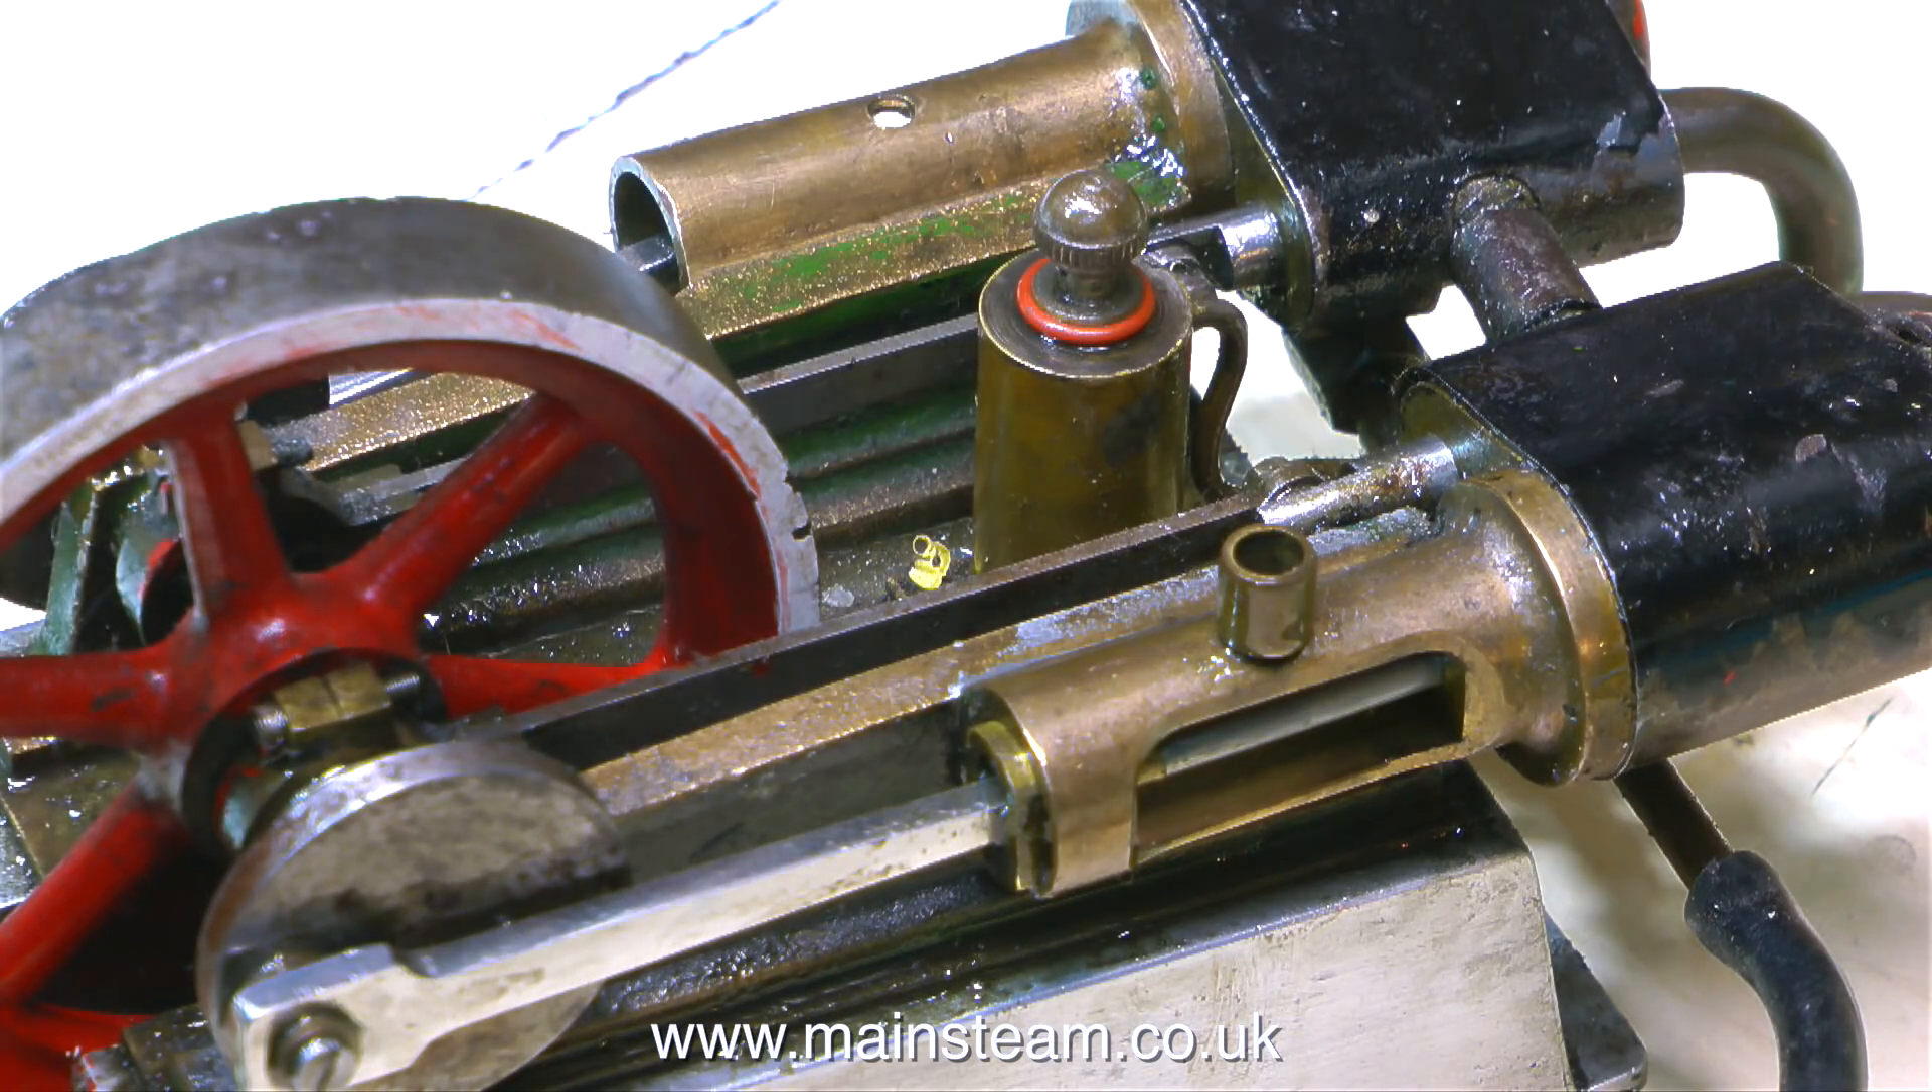In place of the fibre washer that crumbled to nothing, I've fitted an O-ring temporarily.